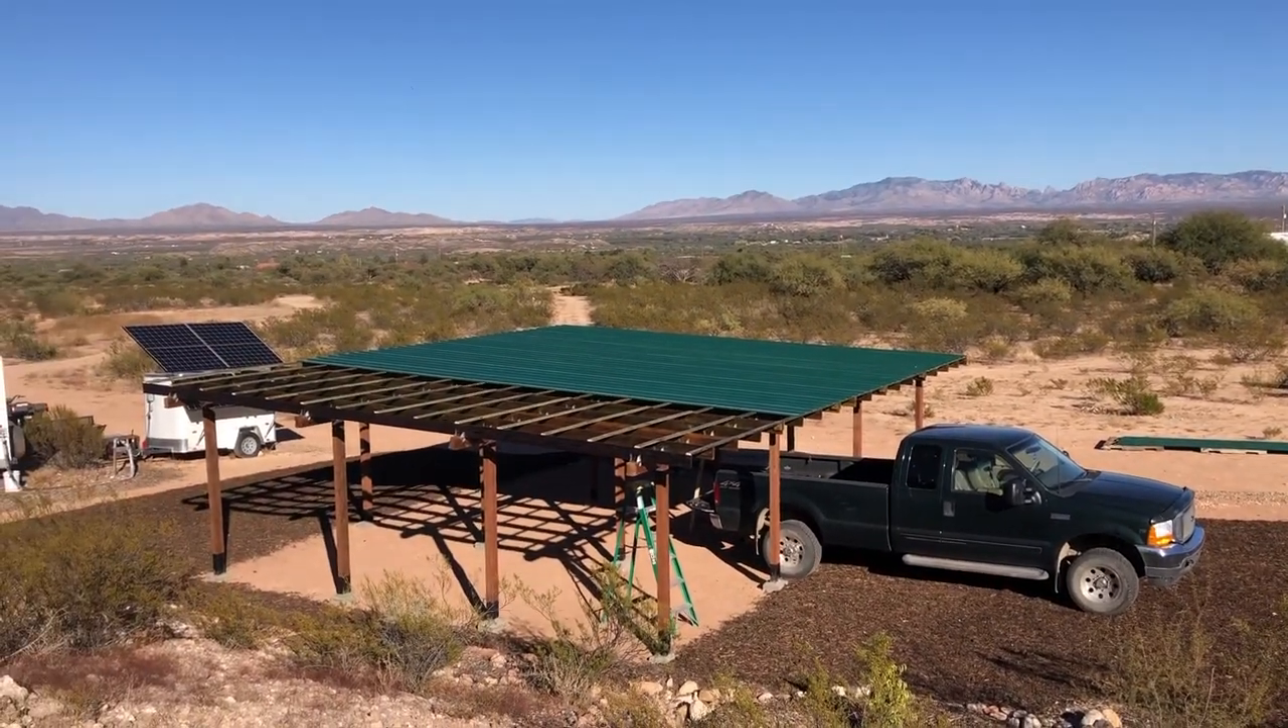There's, like, three panels left to put on the carport, and then it will be done.